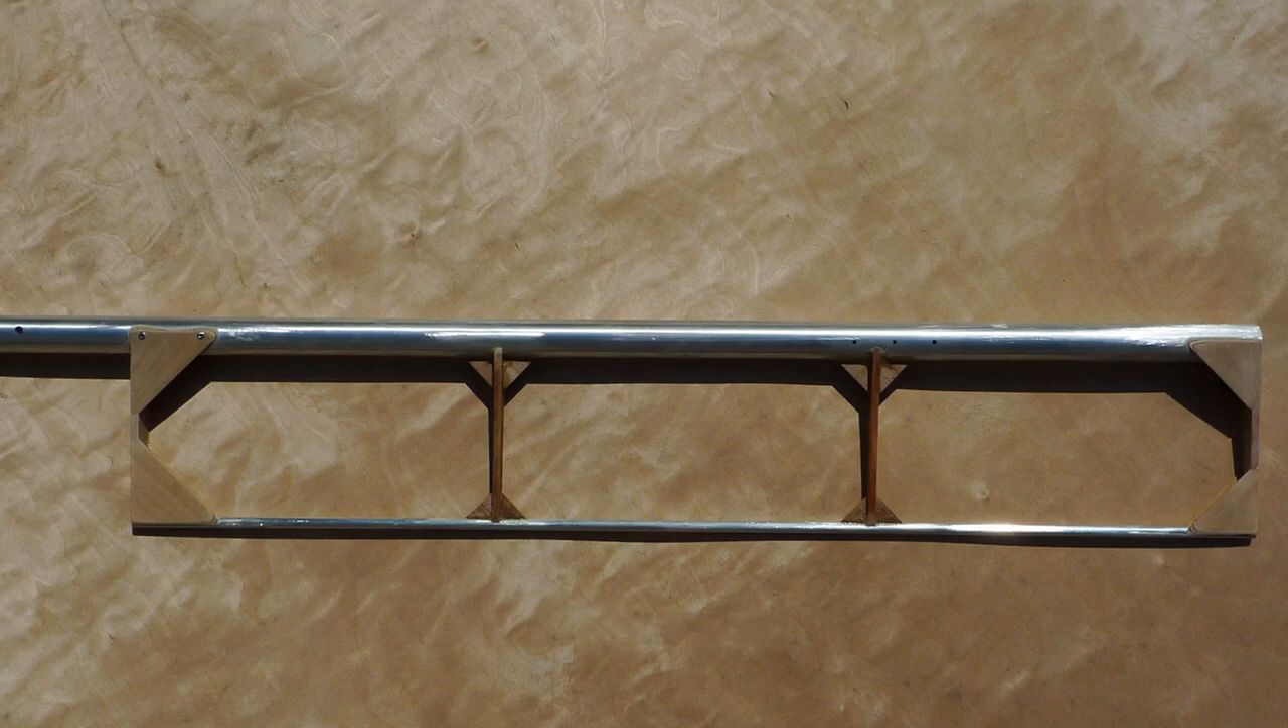These ribs are normally just glued on to the tubes, without any reinforcement. So I reinforced with these plywood webs.